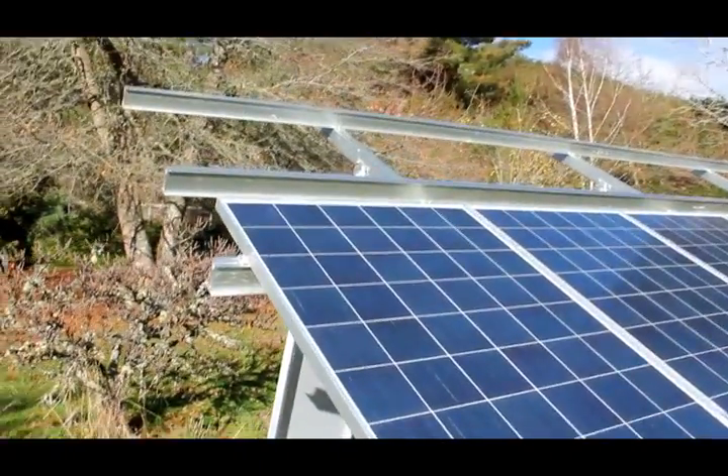So you can see the panels there laid nicely across those bottom two rails.